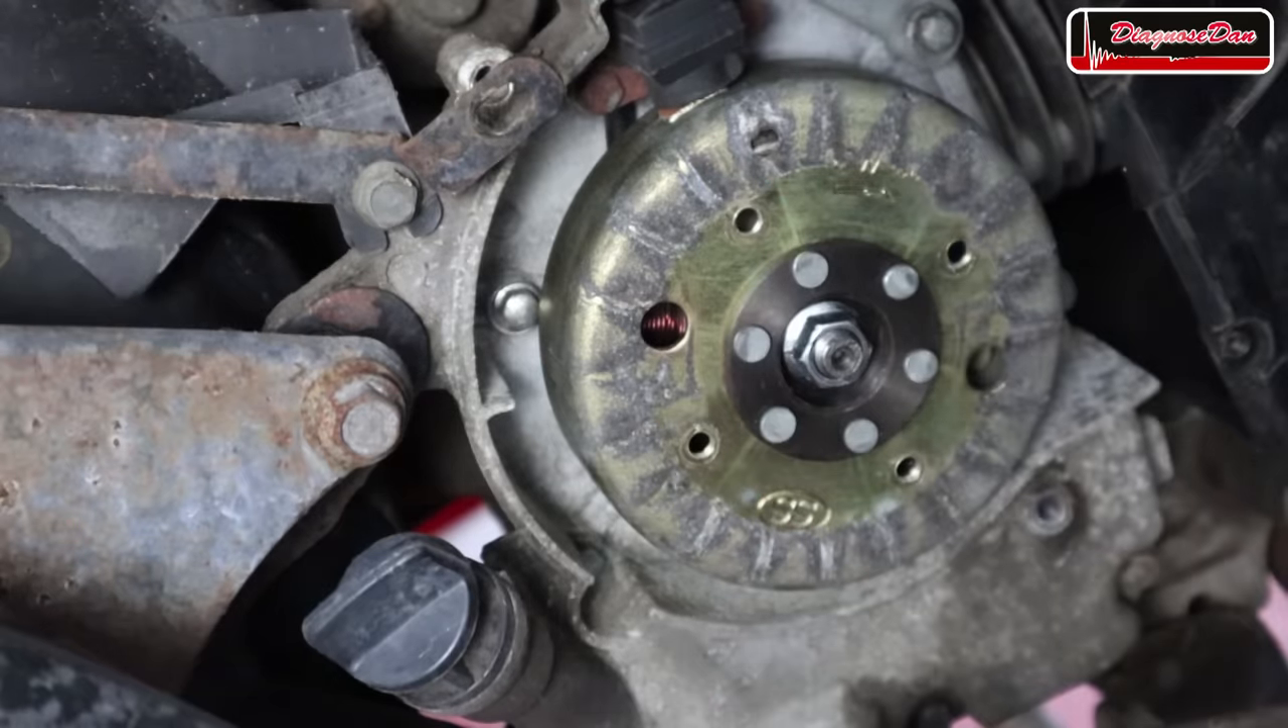After removing the cooling fans we get access to a 14 millimeter nut holding the flywheel down.